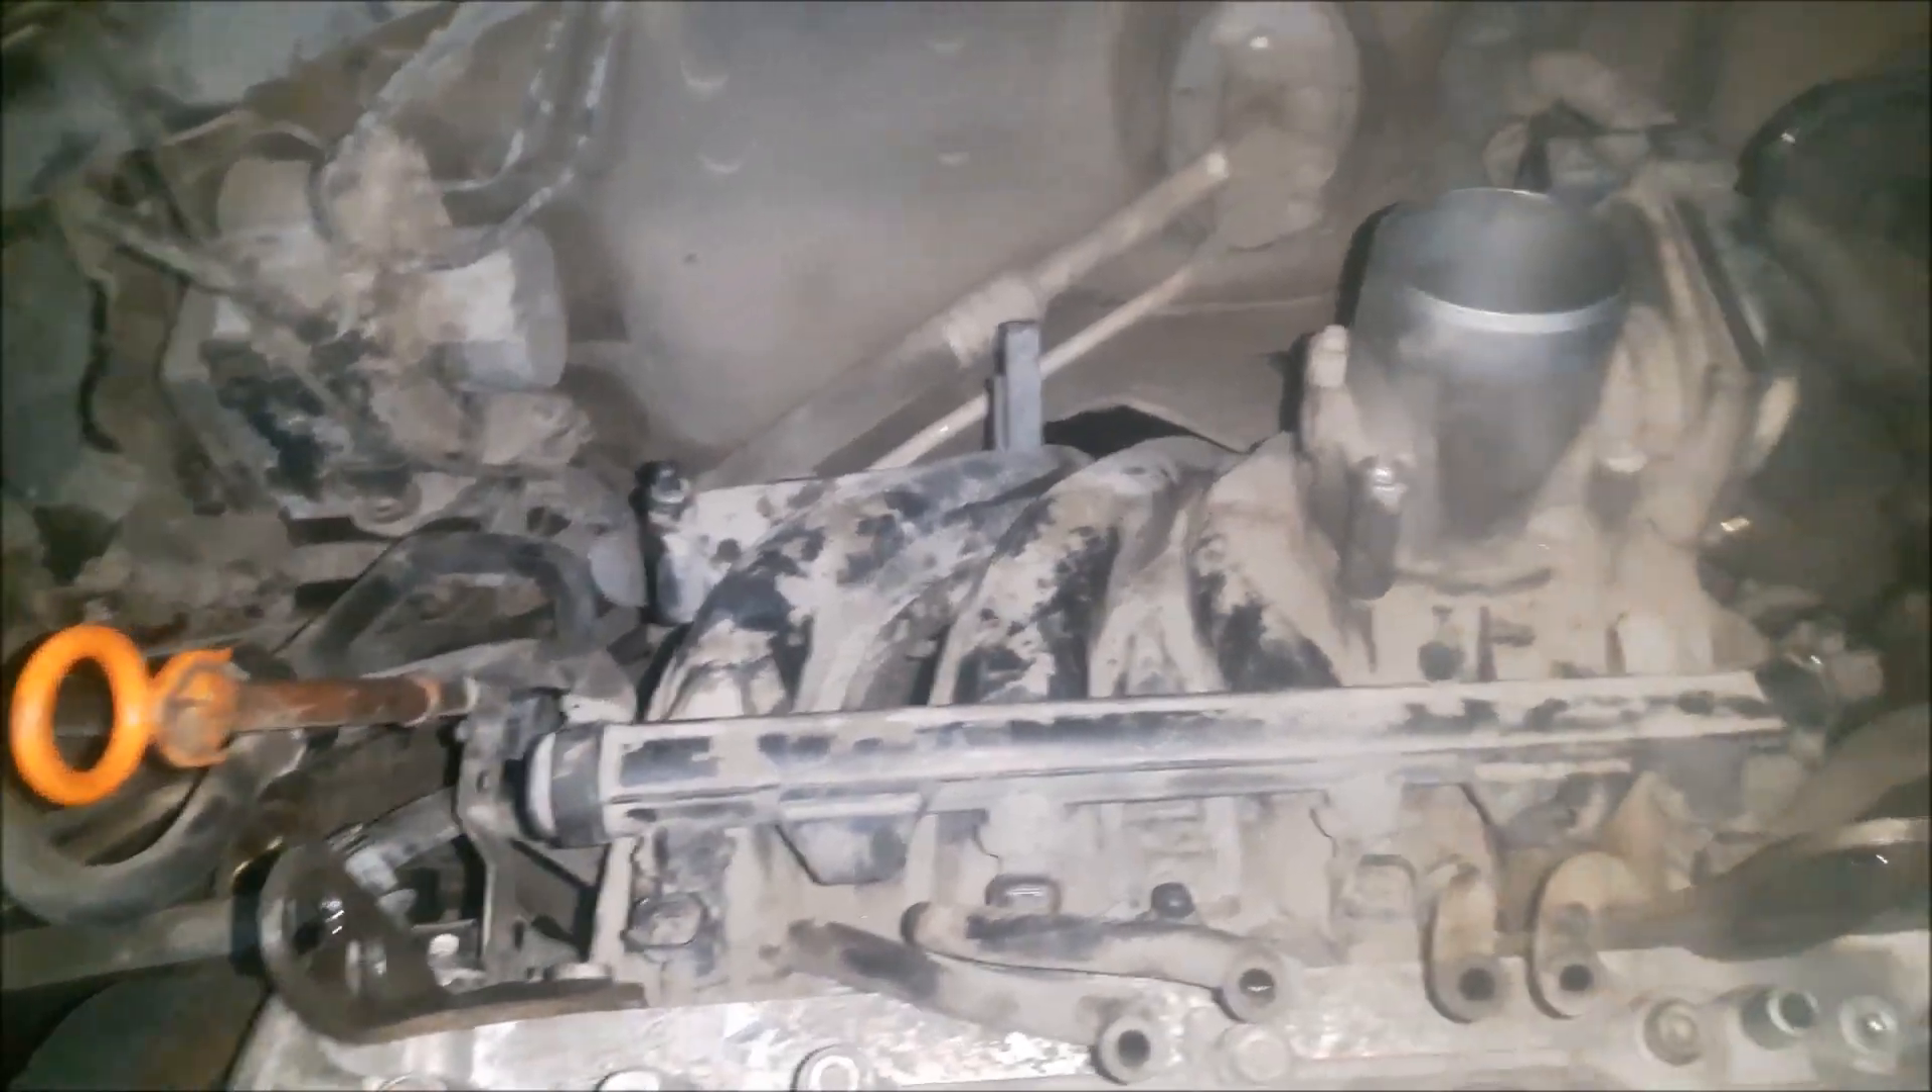Now i have installed inlet manifold.